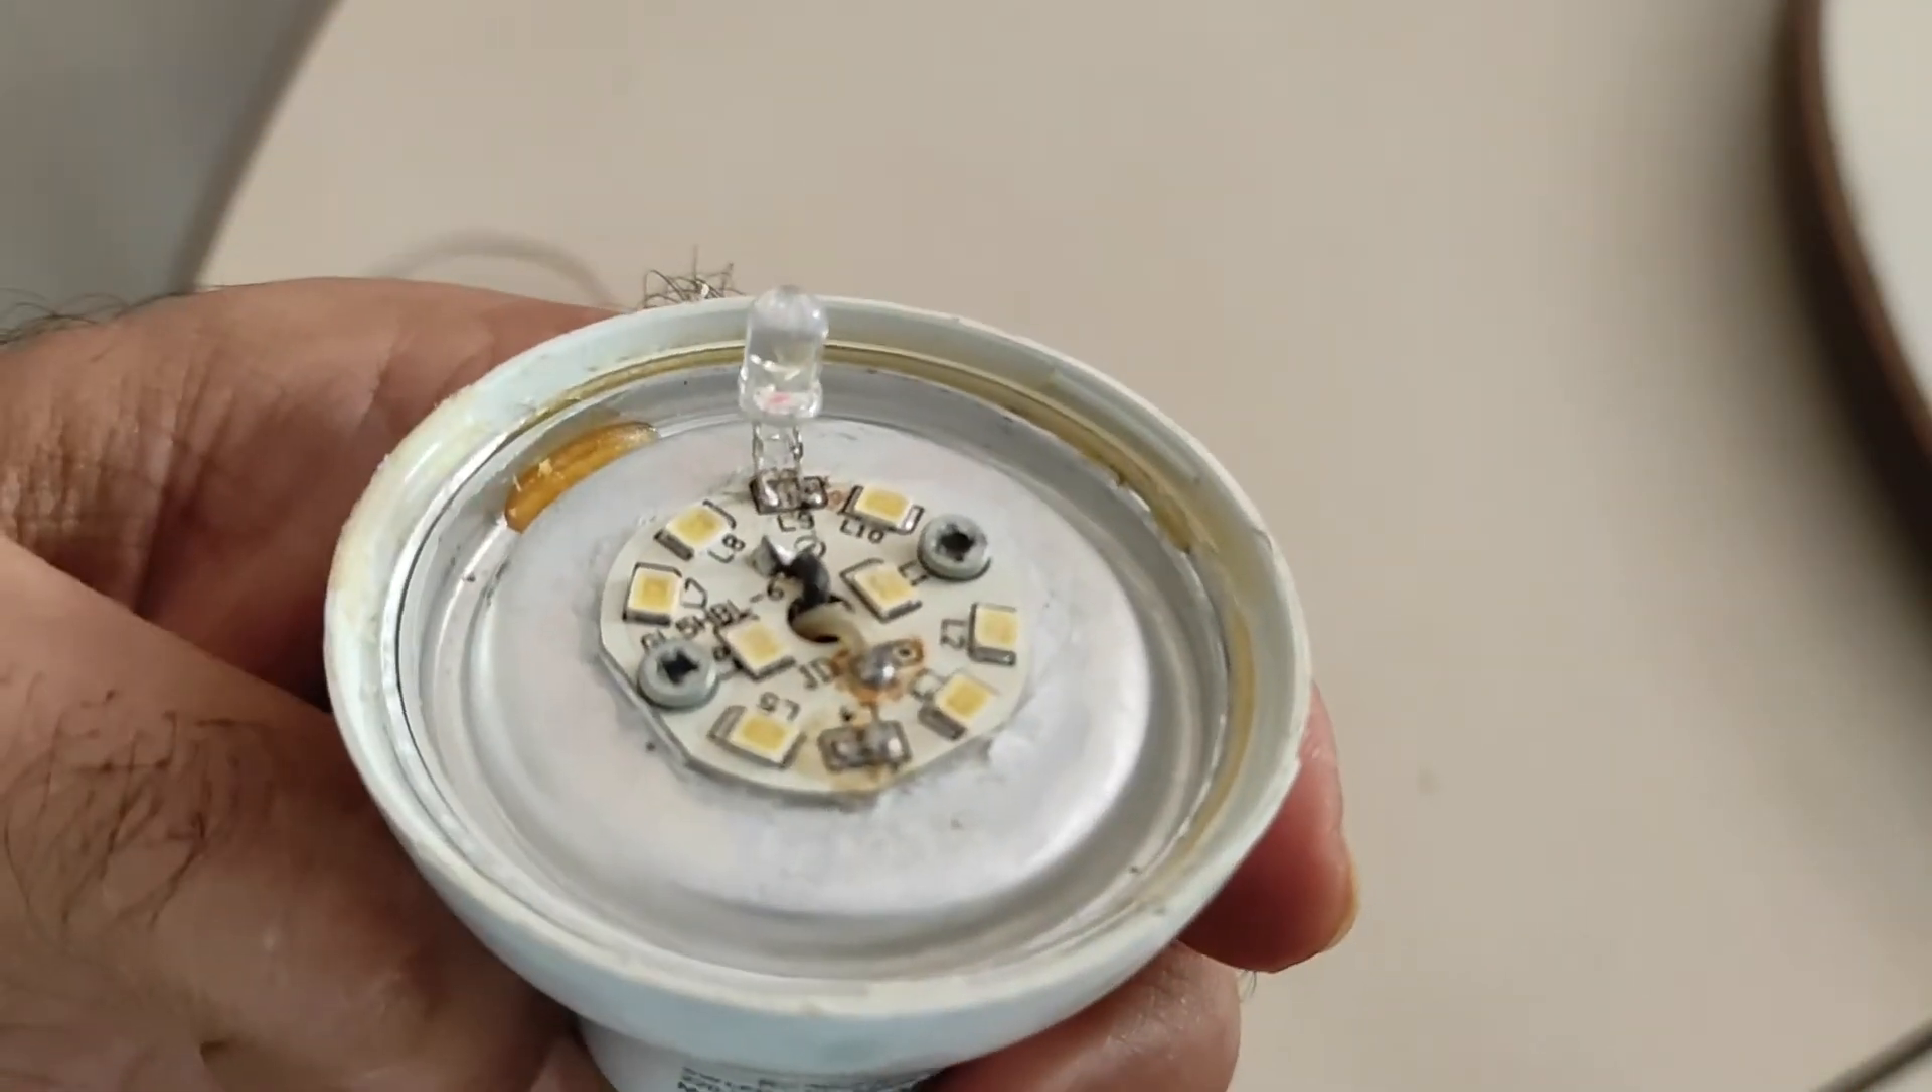मैंने SMD की जगा सिम्पल LED को सोल्डर कर दिया है।